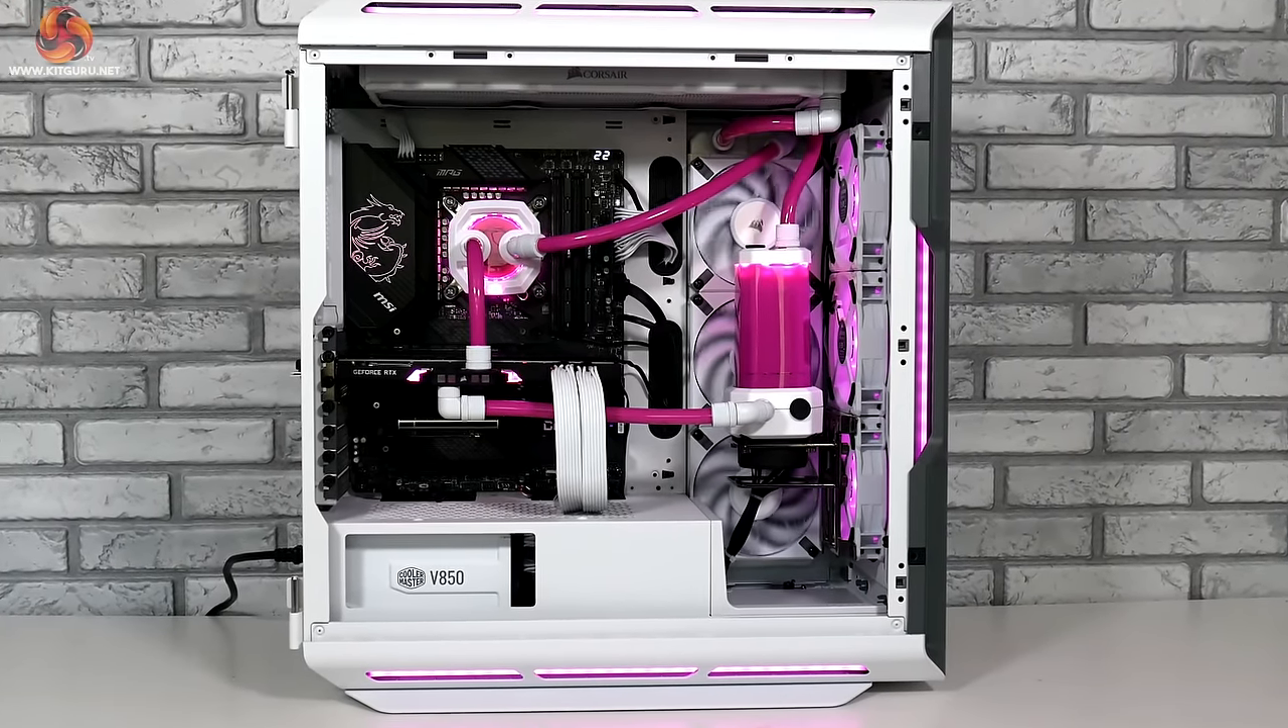So that's our custom loop all done and as I said earlier it really isn't as hard to do as you may think.